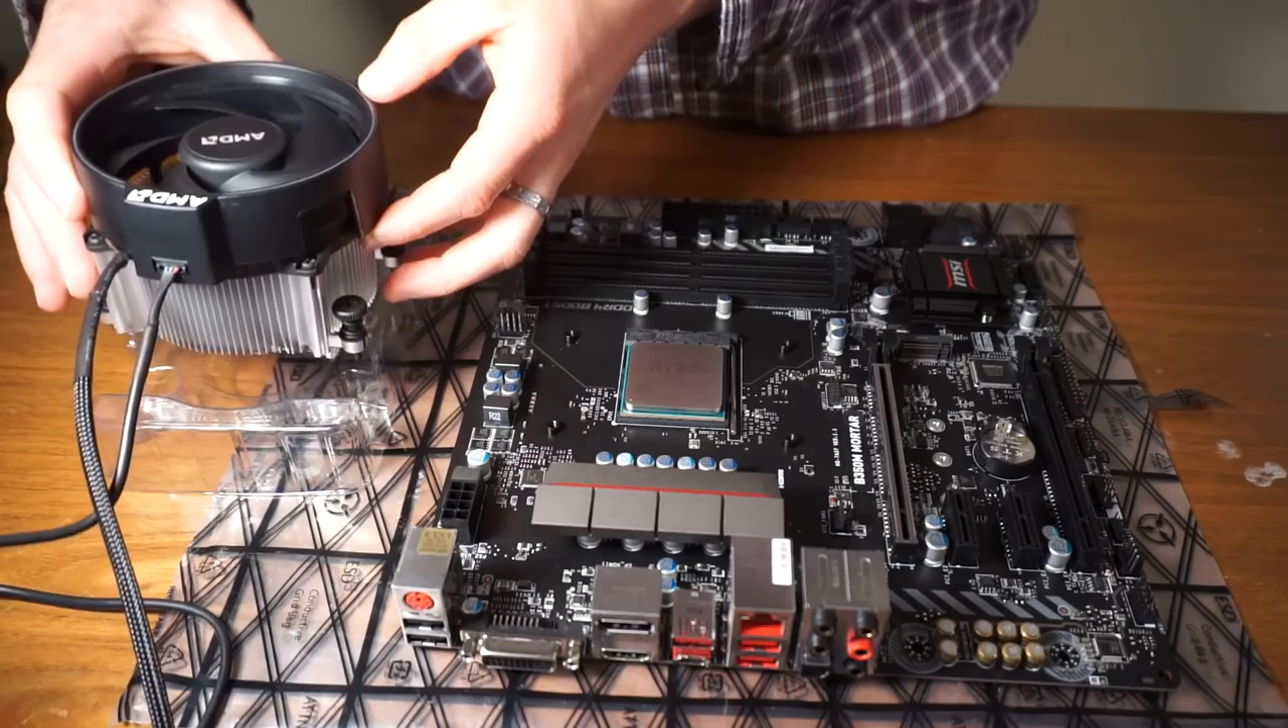I have not actually mounted my cooler yet.